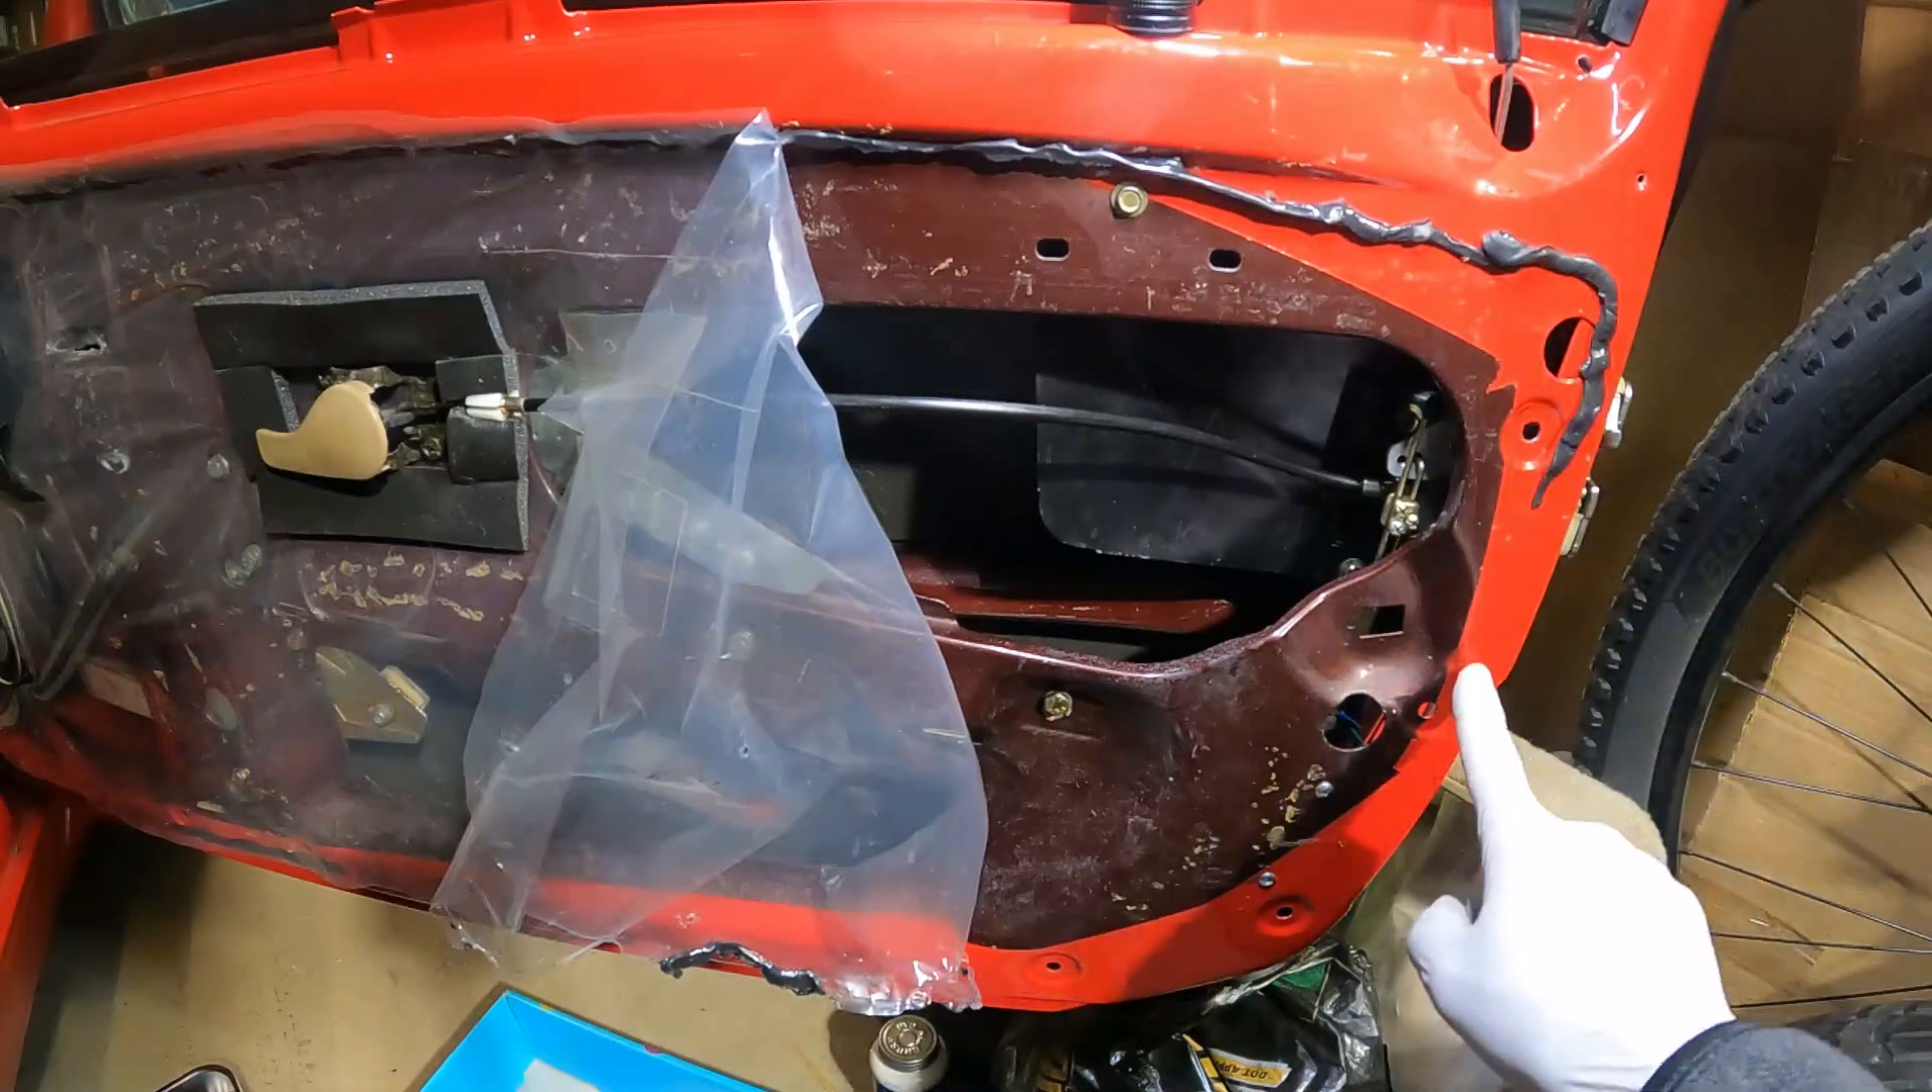Now I just have to get the rest of this butyl put back on here and get the plastic in place.